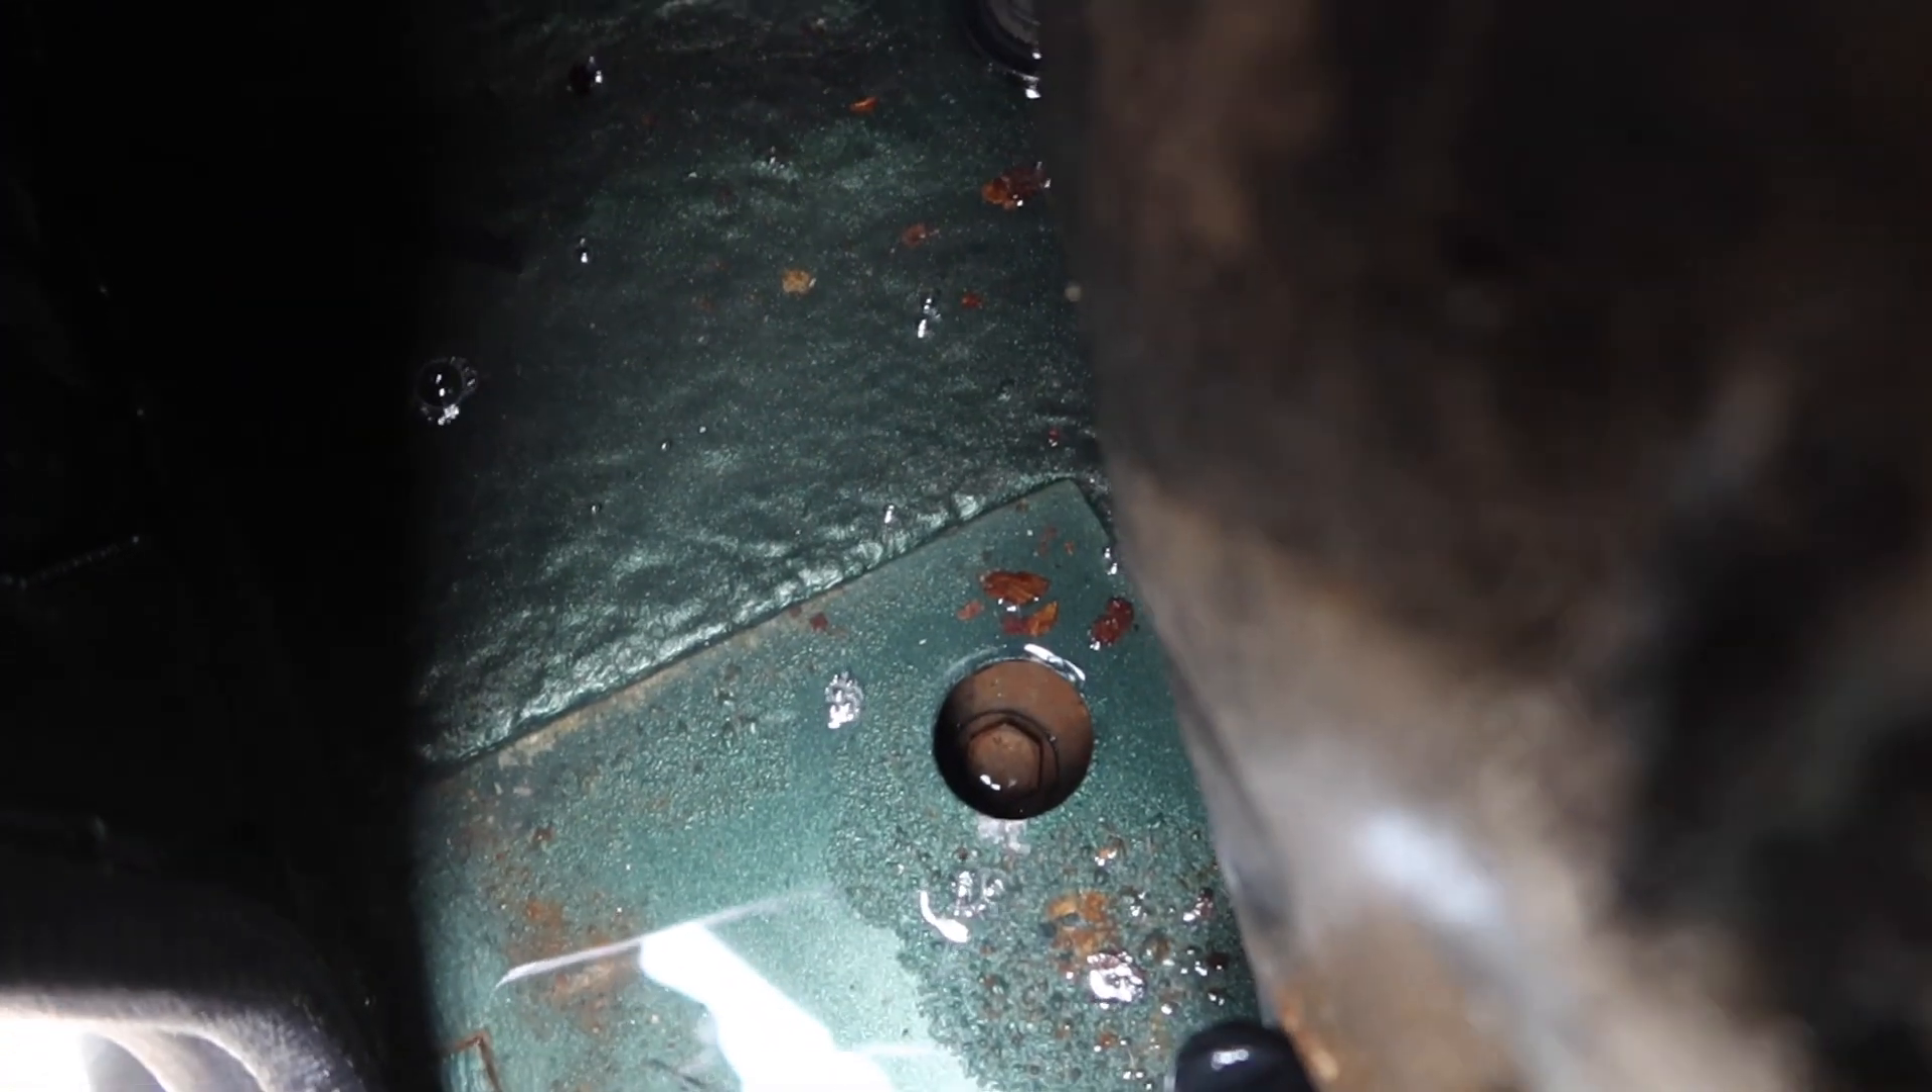I've just taken out the grommet and you can see the bolt at the top of there.